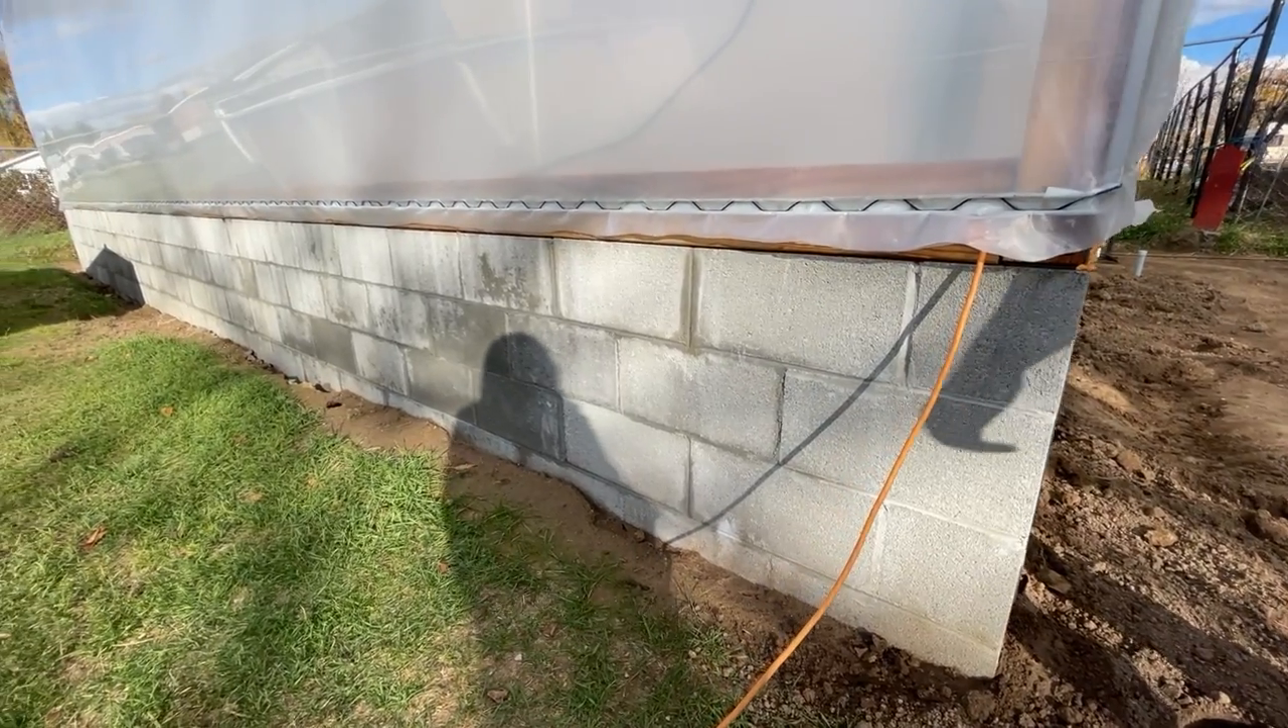We set up this little block wall here.